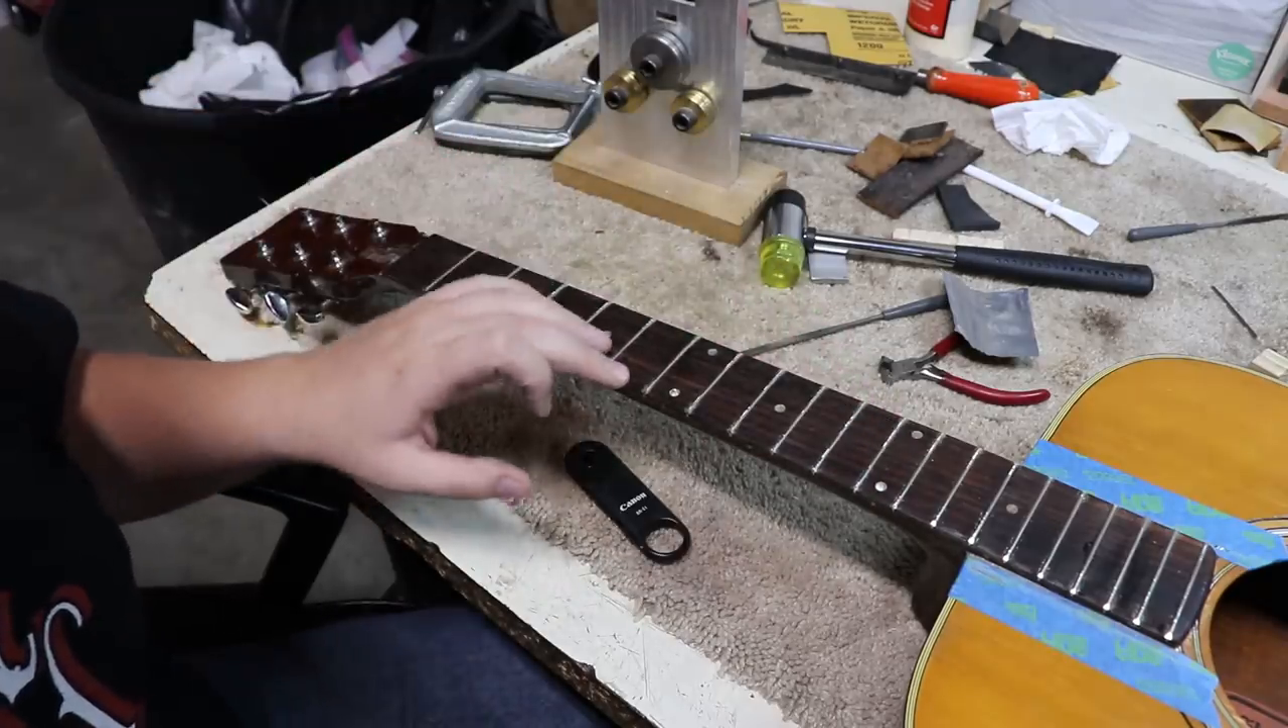So I've got all the frets in and I've already kind of rounded off the ends.